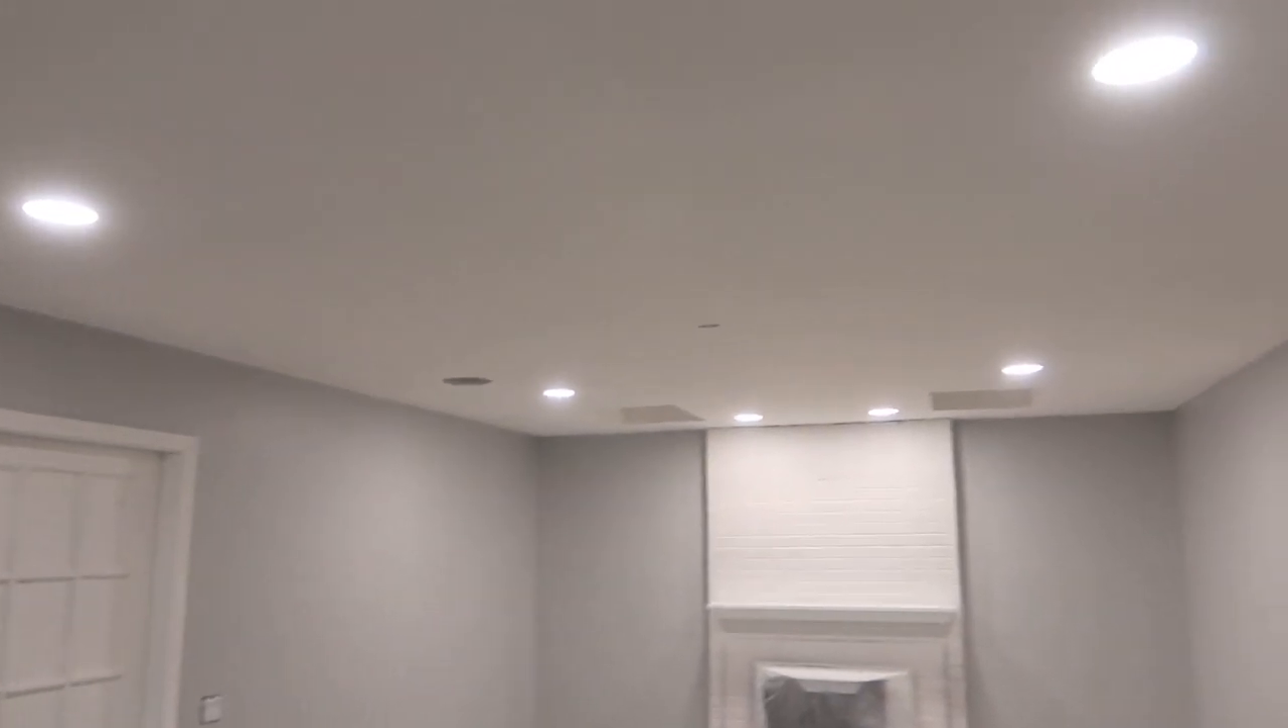We still need the molding. Oh yeah, and we still got to put crown molding in.